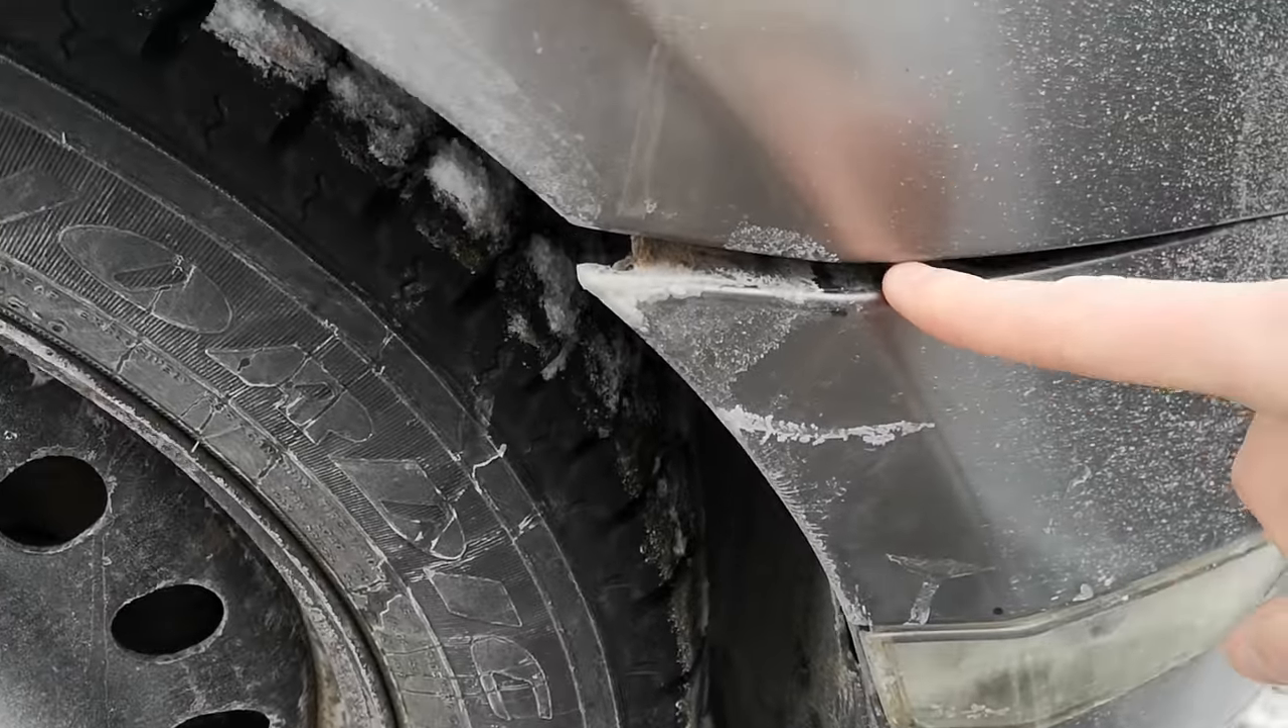You can see that the gaps on the front are not quite, quite right. And that is because it has a very large crack in the bumper at some point, or at some point it must've hit something.